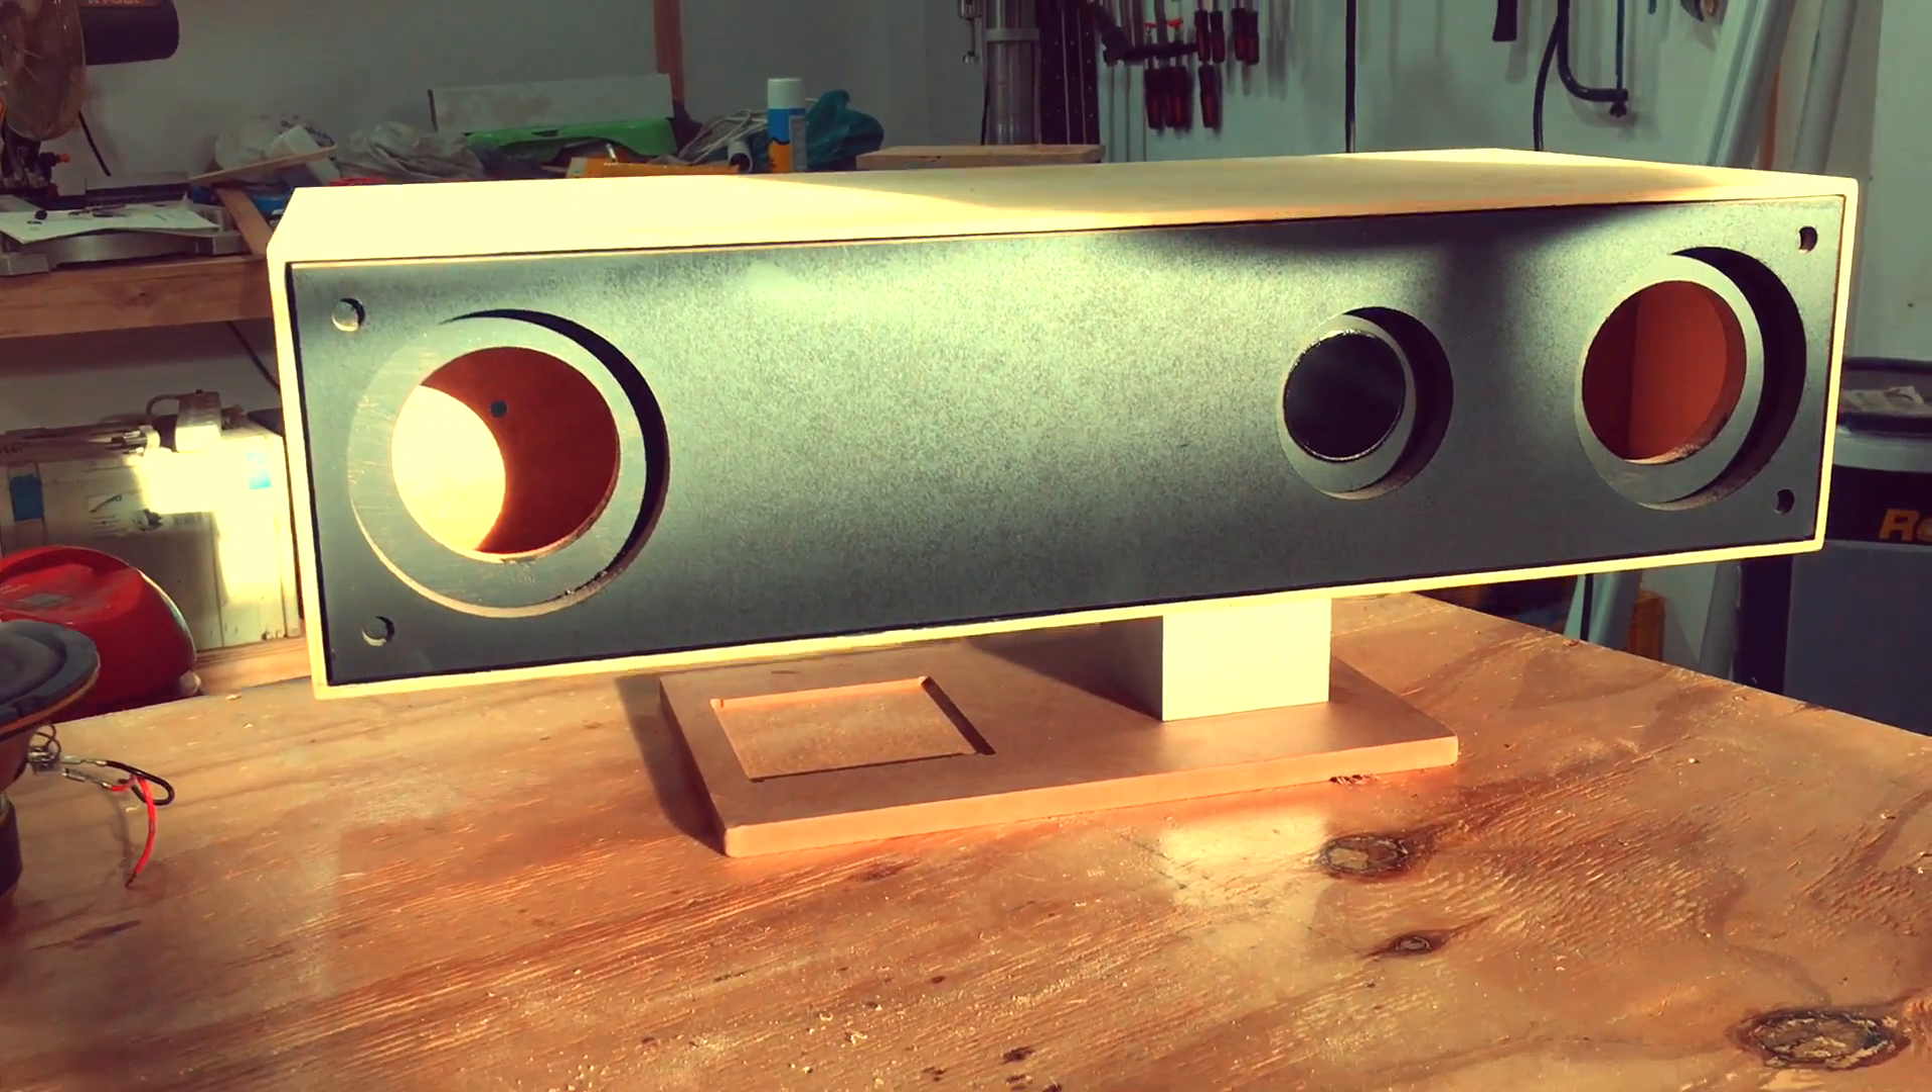Here's a result after finishing the bamboo cladding and attaching the aluminum and MDF stand.